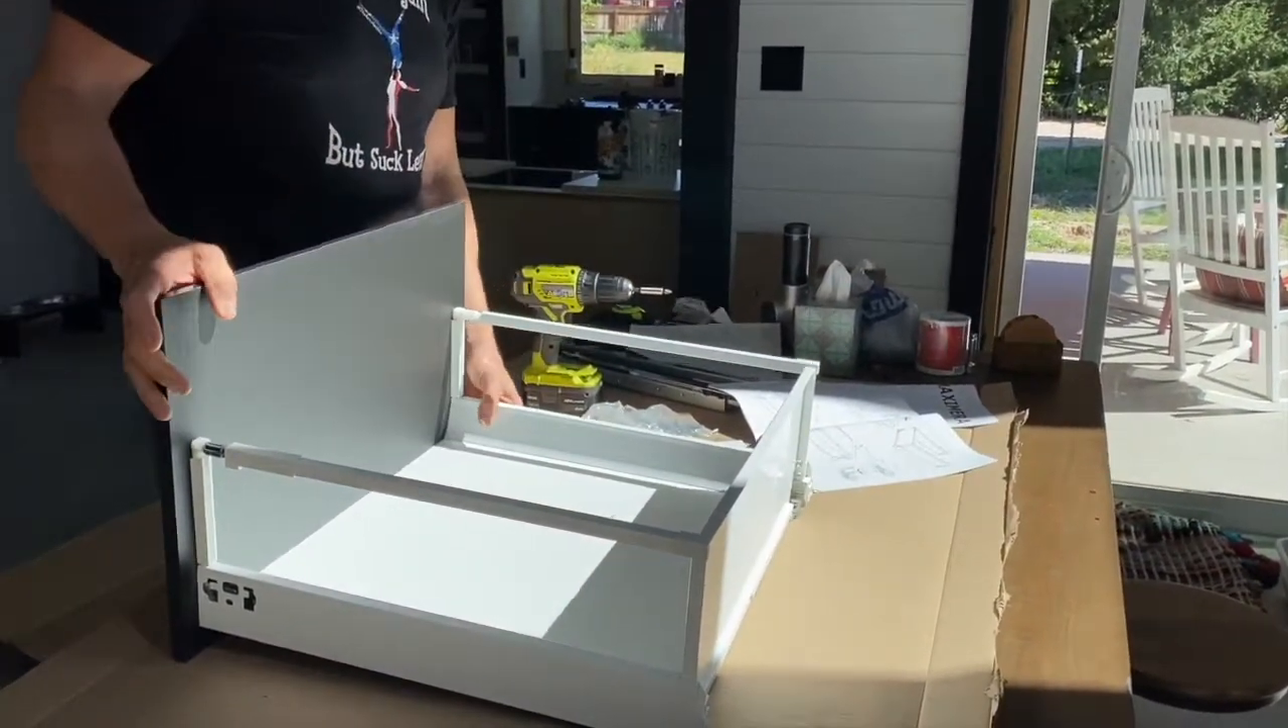So my rails are on.